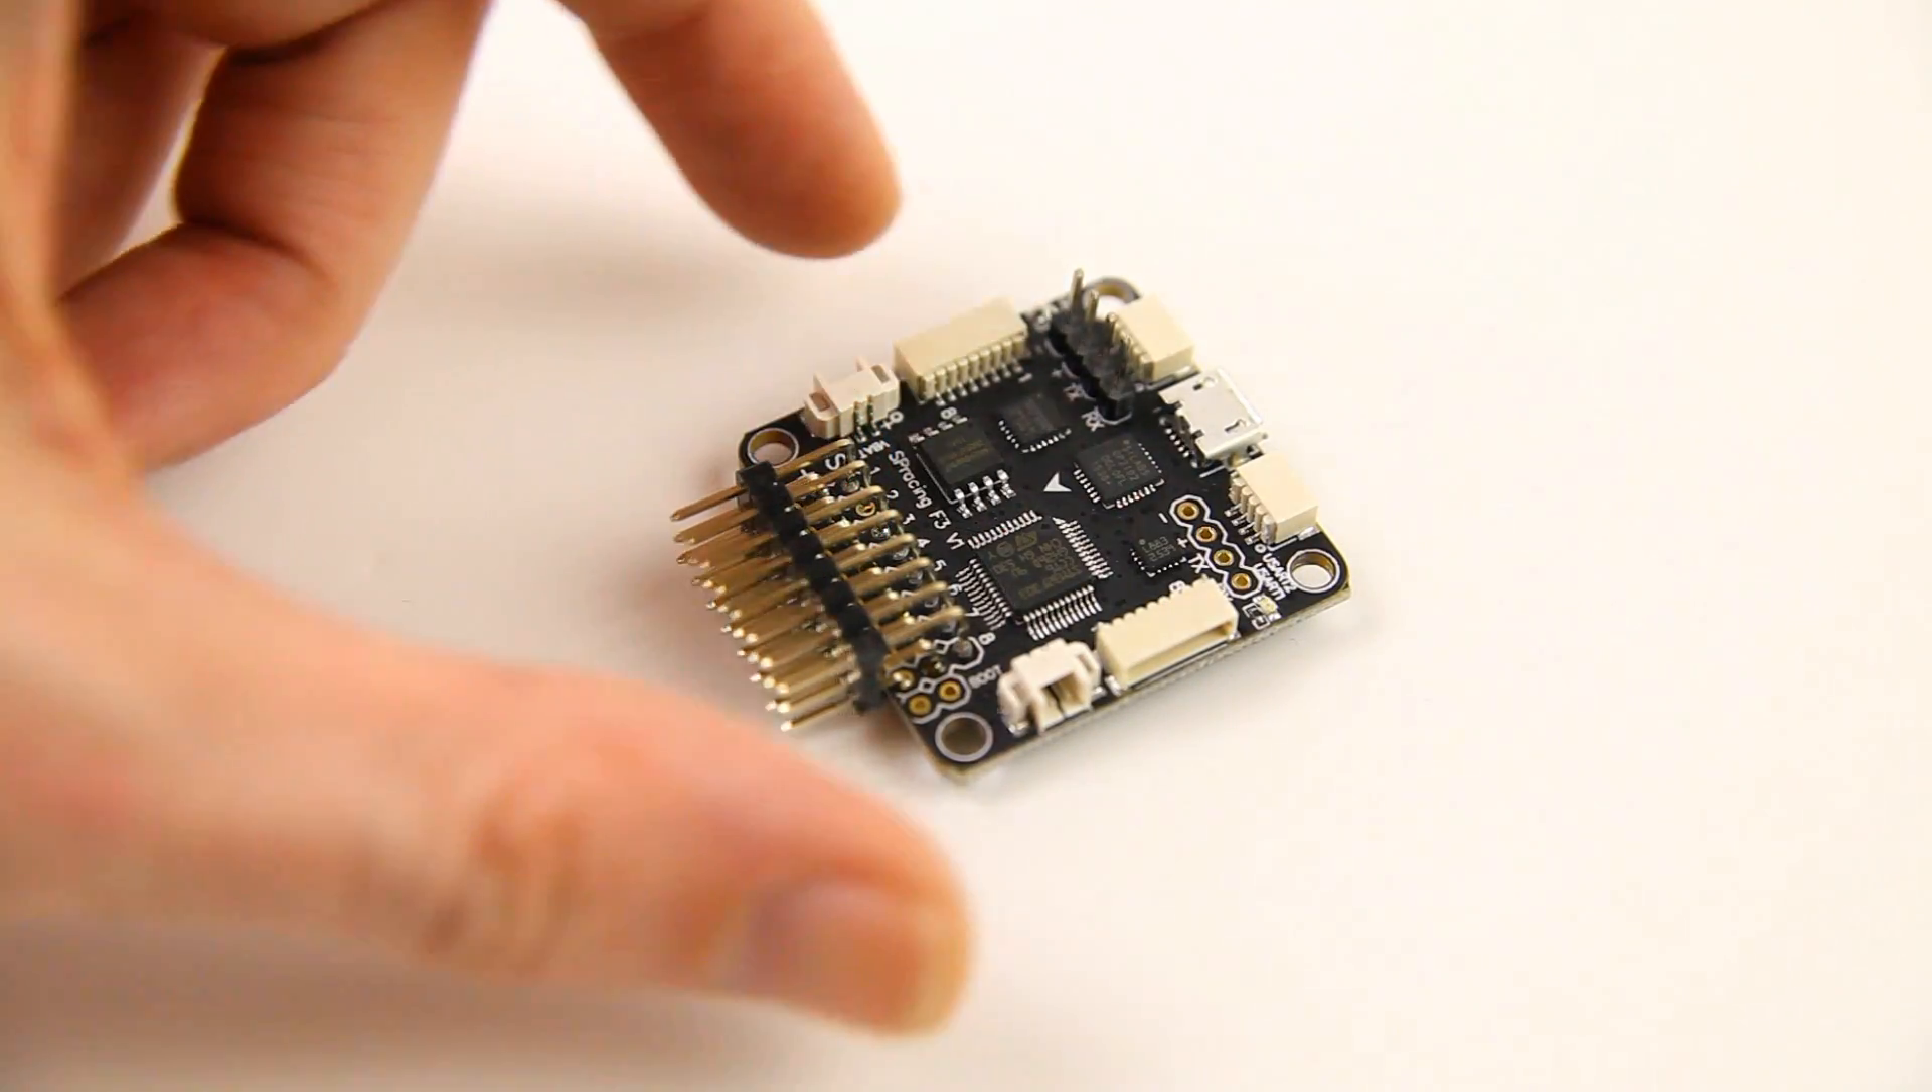Okay, as you can see the flight controller isn't mounted in my quadcopter yet.